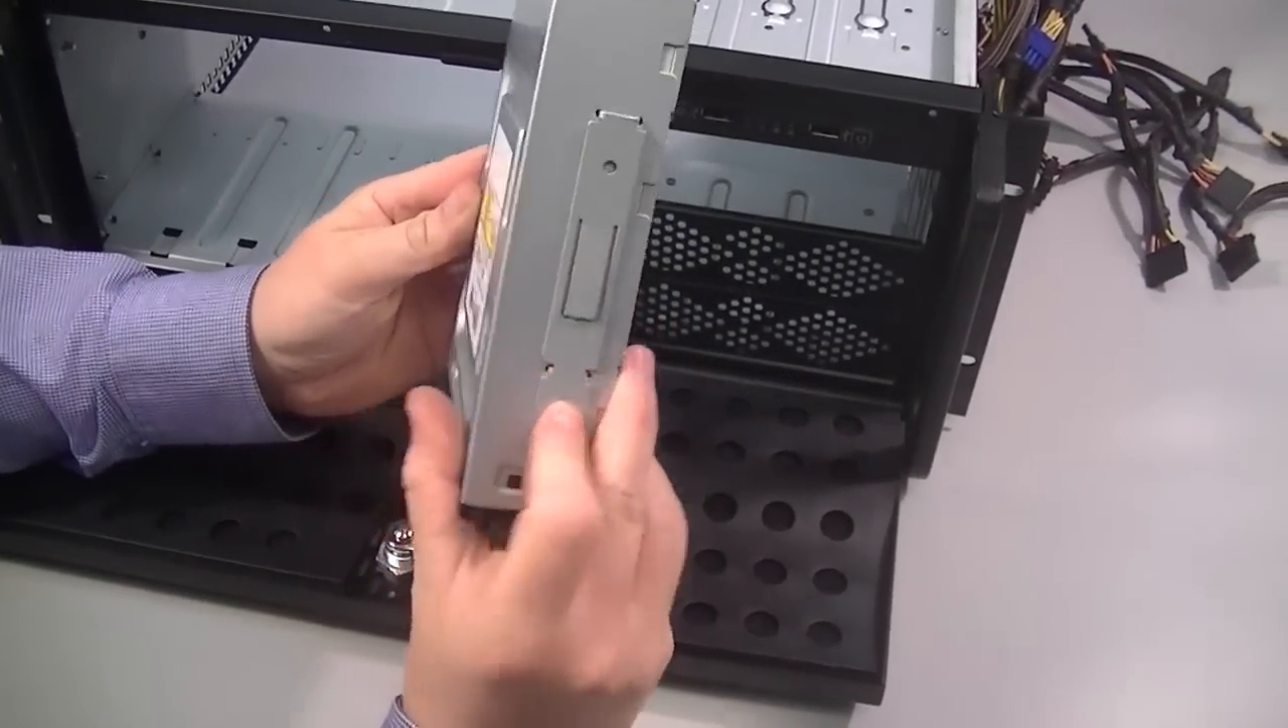Okay, so here's our optical drive. We stuck the brackets on it.